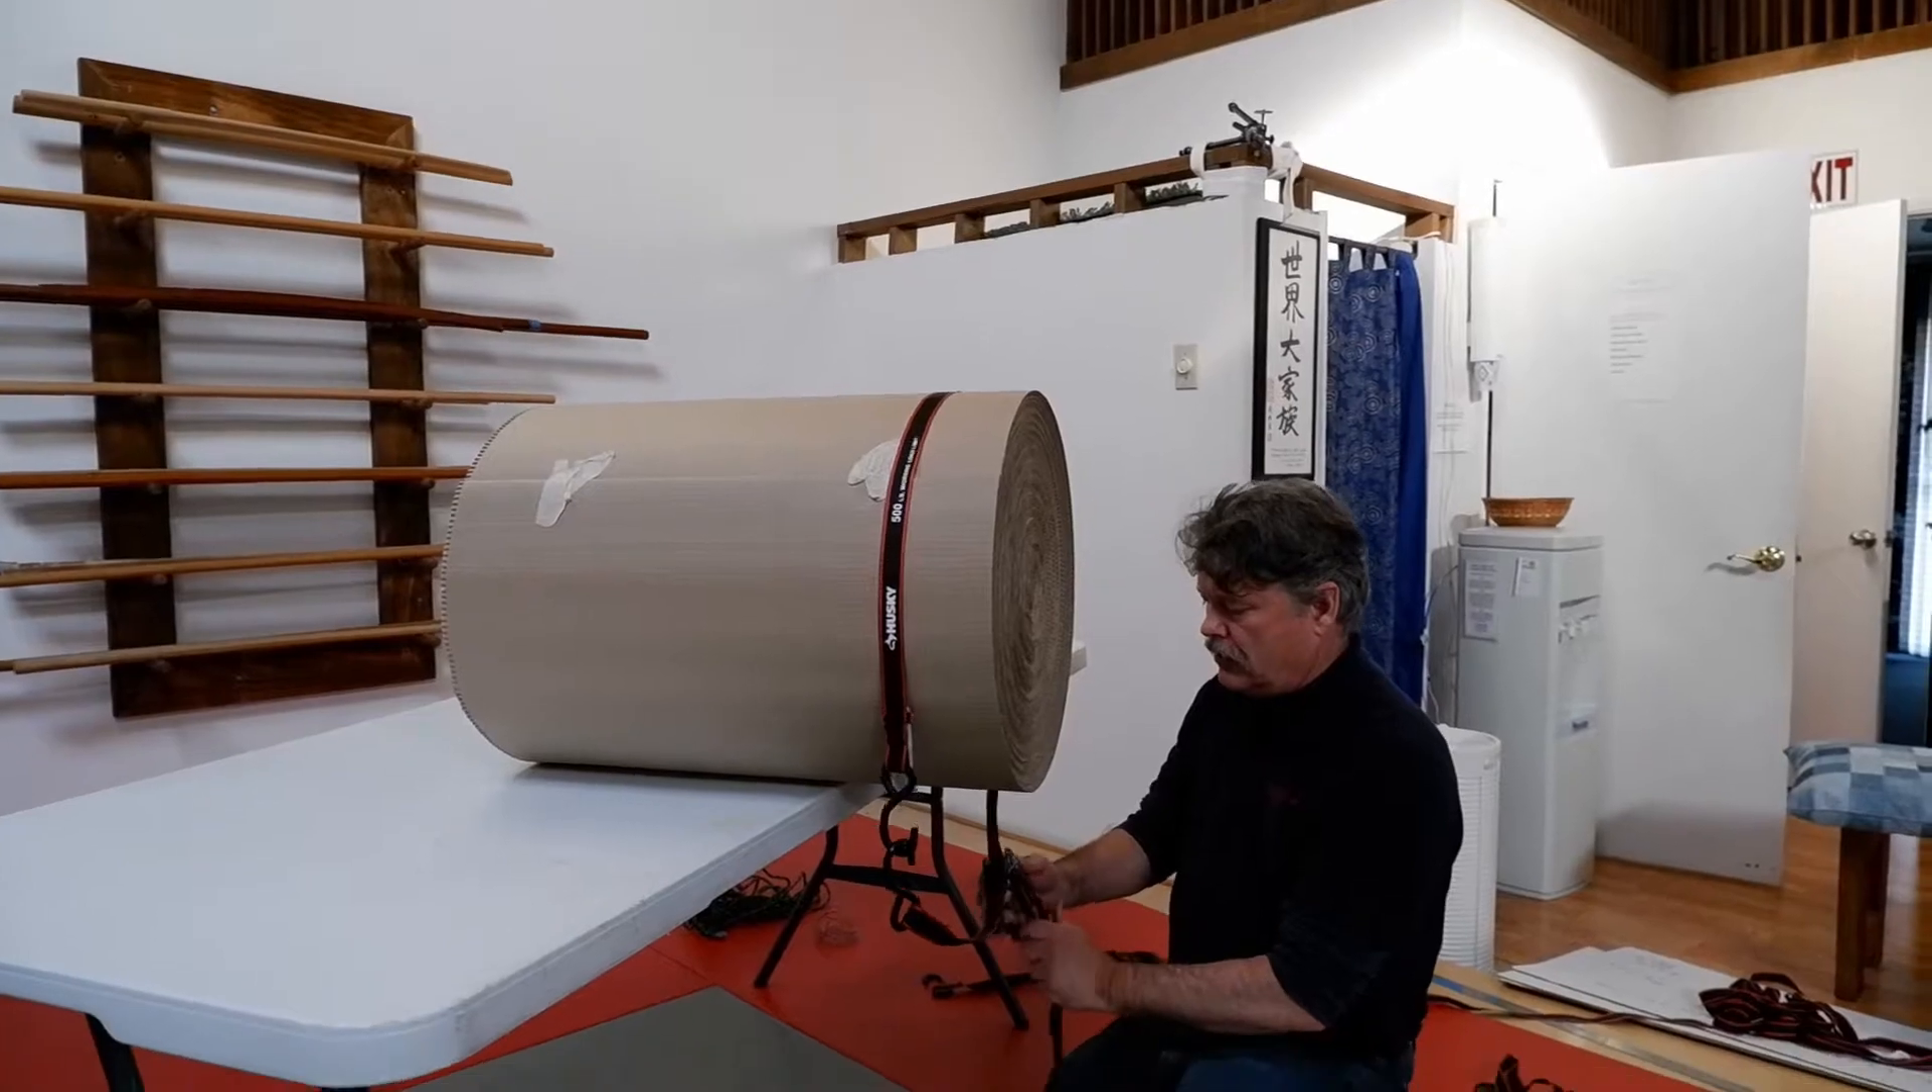I've now added a lumber winch around the roll, and I'm going to now pull it tight and put some pressure on it, the roll.